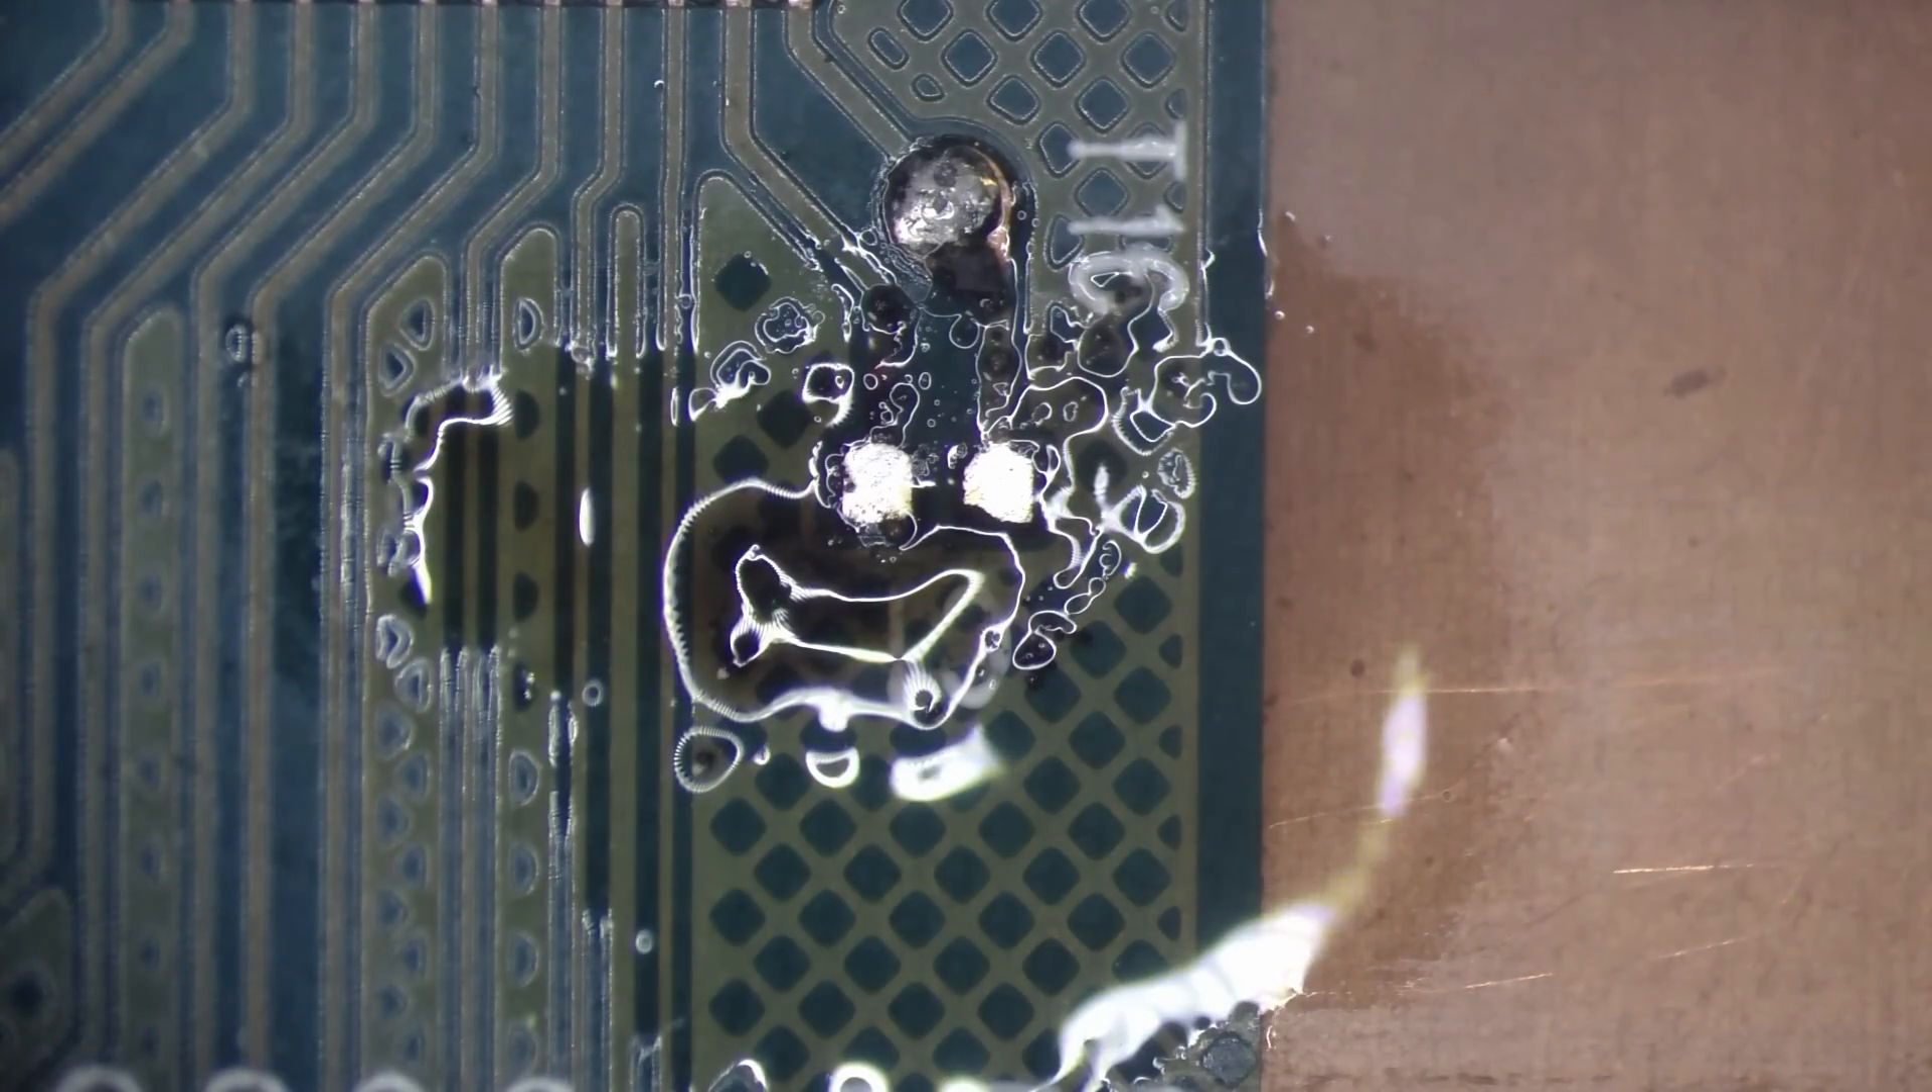Nie będę jeszcze montował nowego kondensatora, bo ogólnie nawet nie wiem jaka wartość ma być.